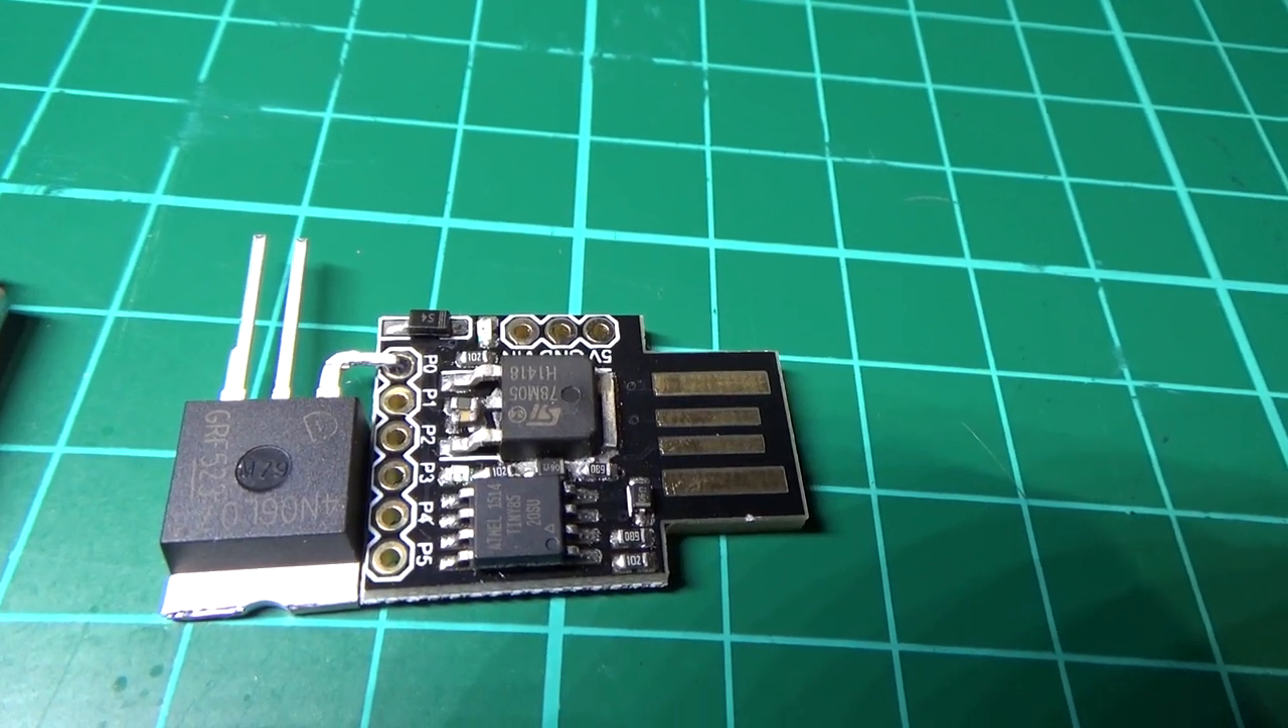I've soldered the MOSFET the gate pin to P0 on the DigiSpark.